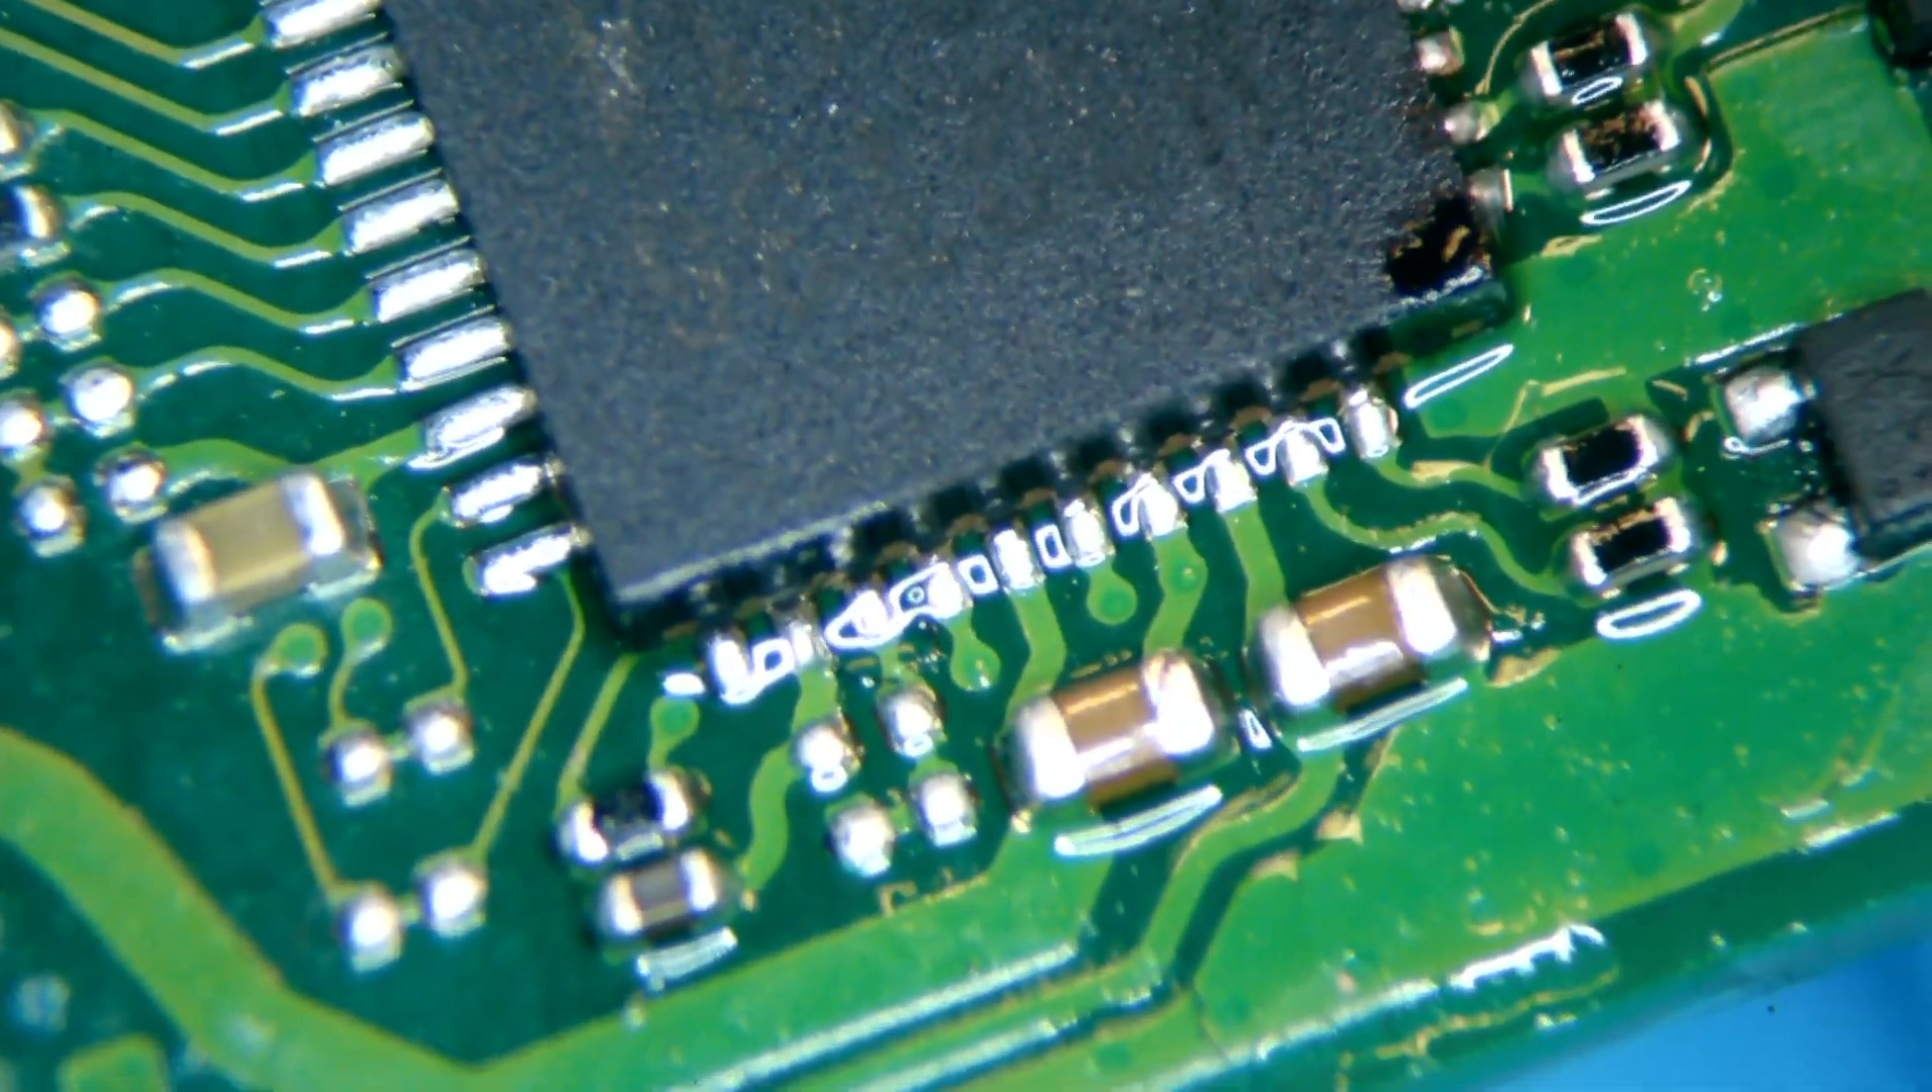And, as you can see, the pins are soldered into place.